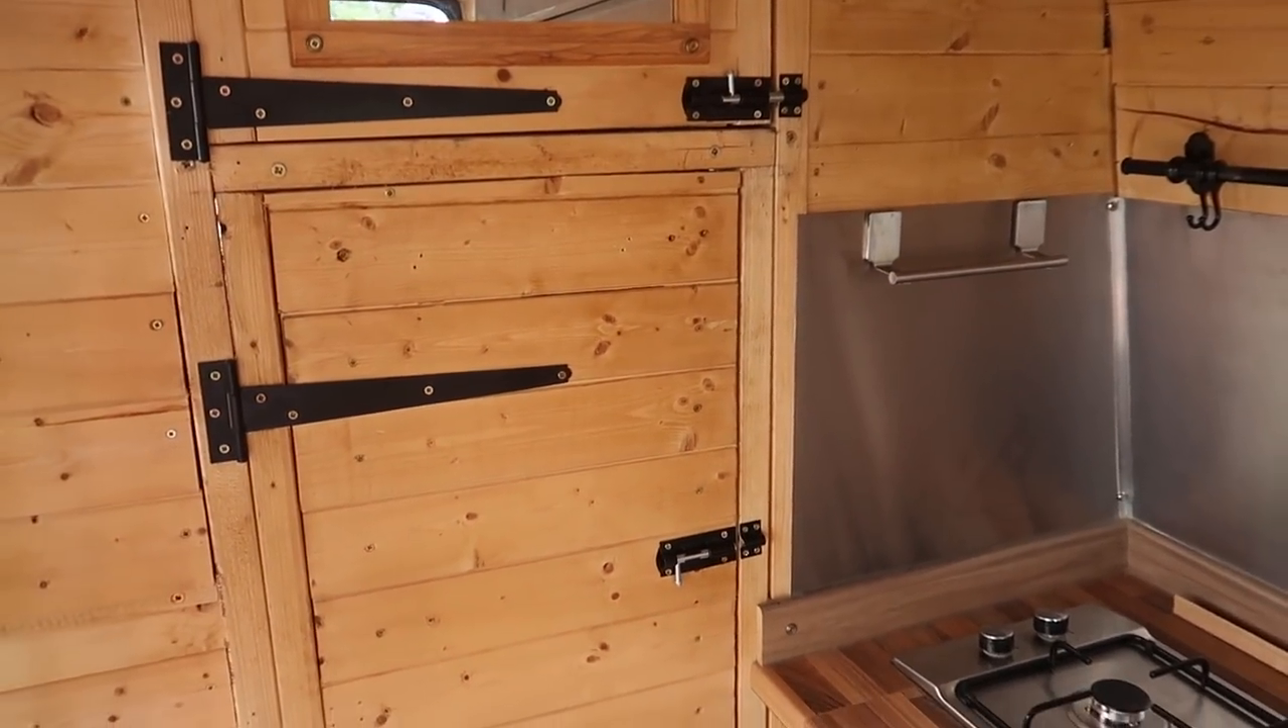Now, to finish the day we've added a matching little black bolt on the cabin door so that it's all tidy and in sync with the ones in the back of the van.